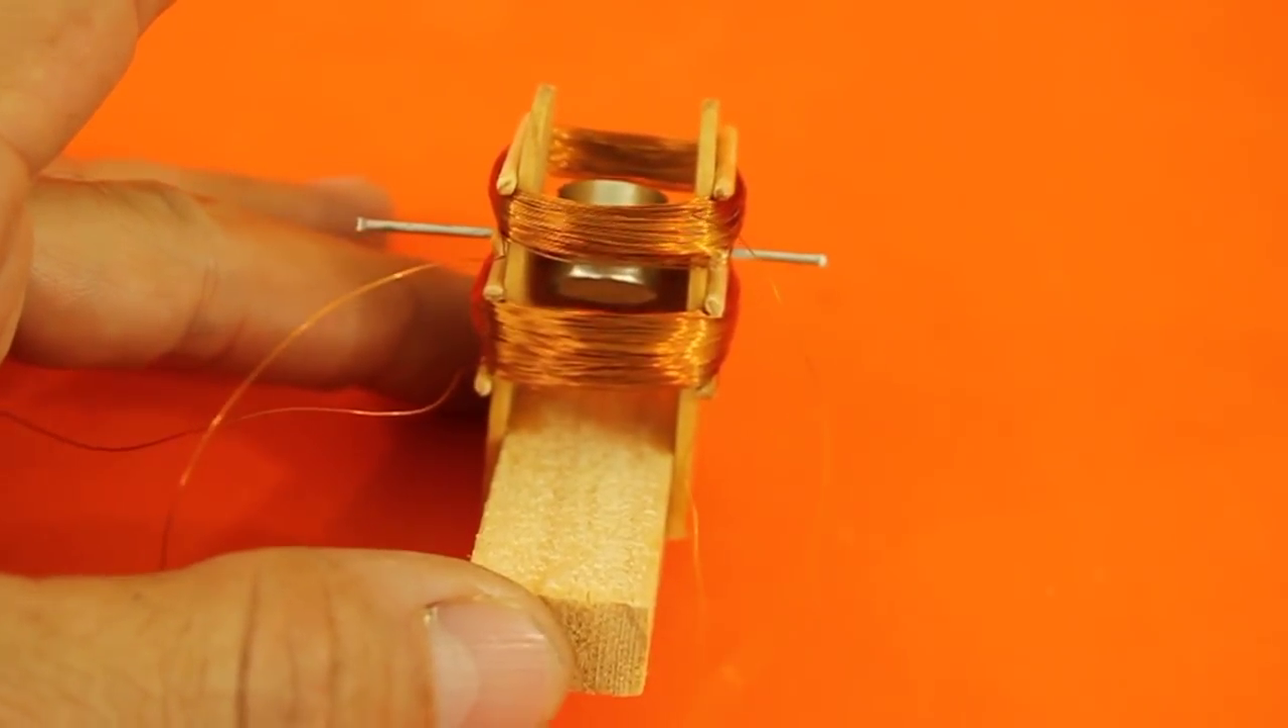The coils are now in place.